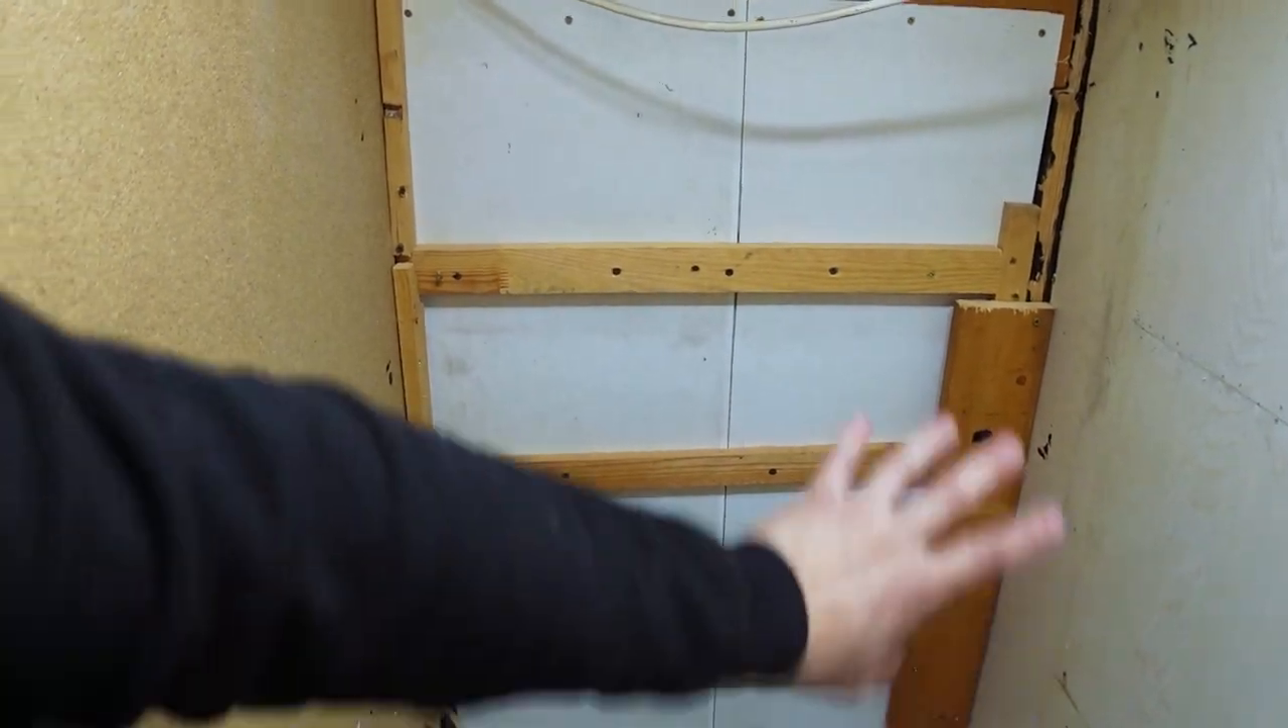Hier haben wir noch die Platten aufgeschraubt, das Ganze mit Latten noch einmal verstärkt.